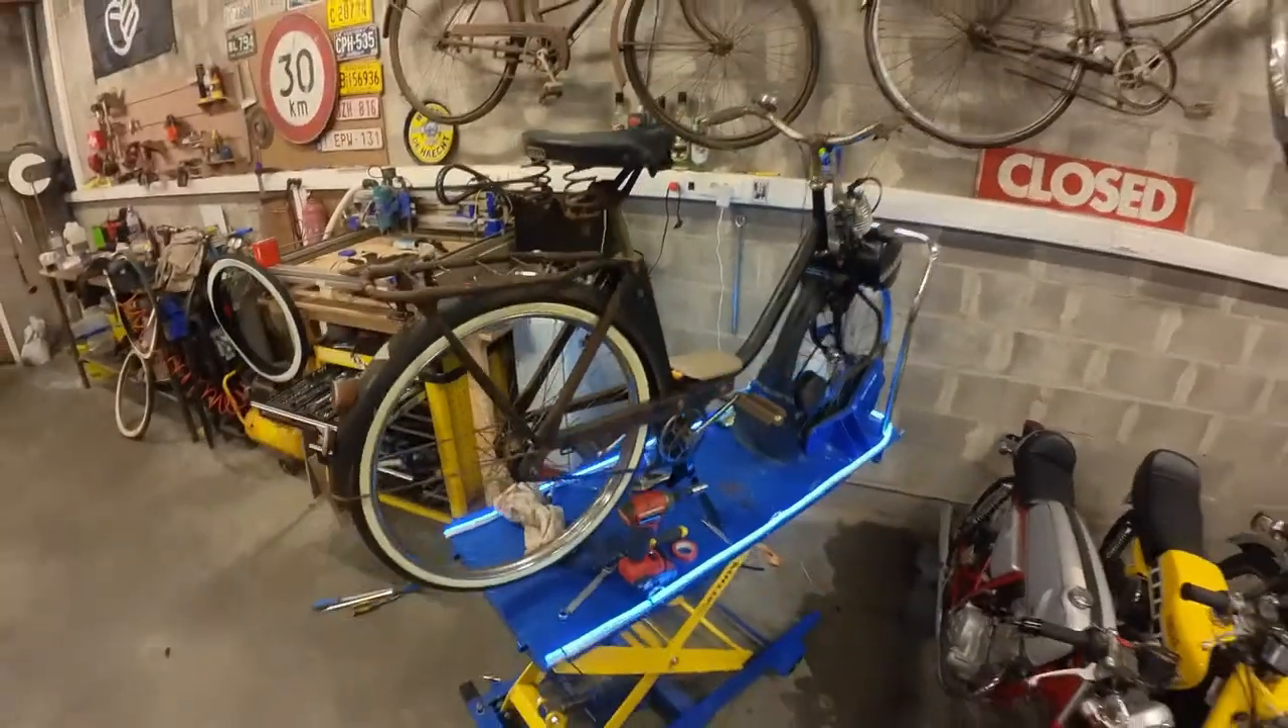He got the wheel on. Looks pretty nice with the white wall.